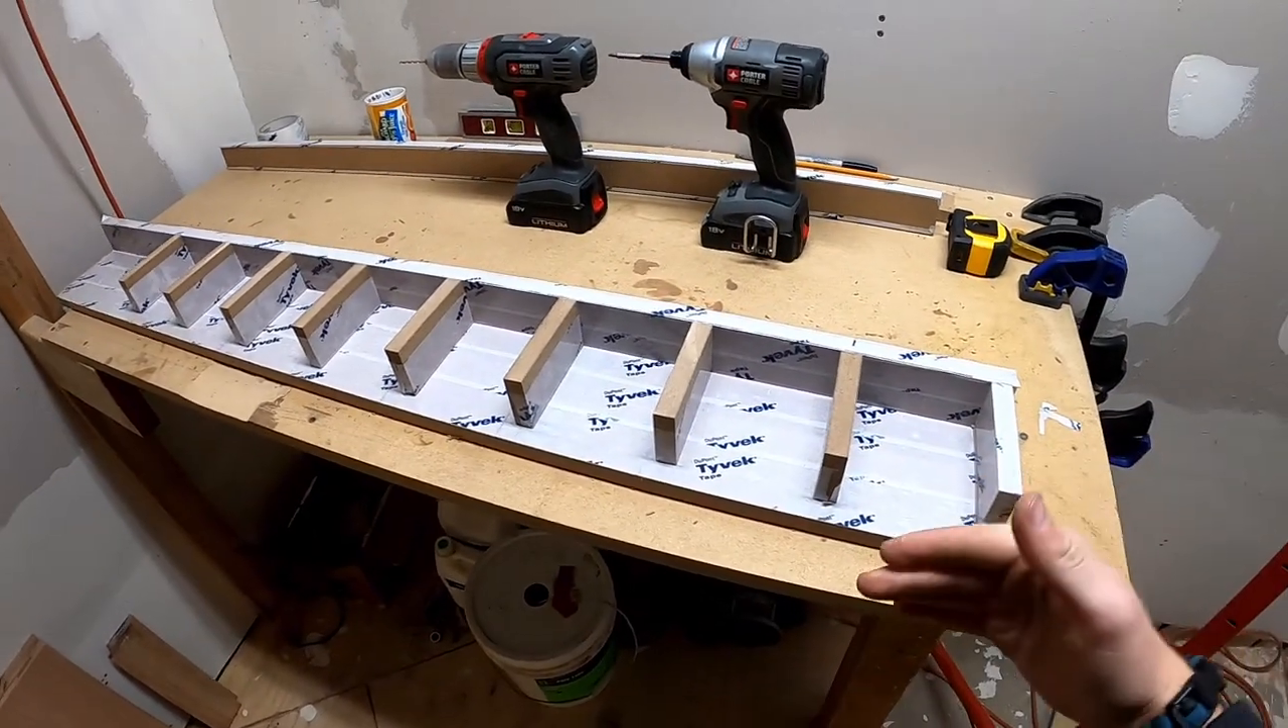I did finish out the rest of these blocks now we got to get the front face plate on.